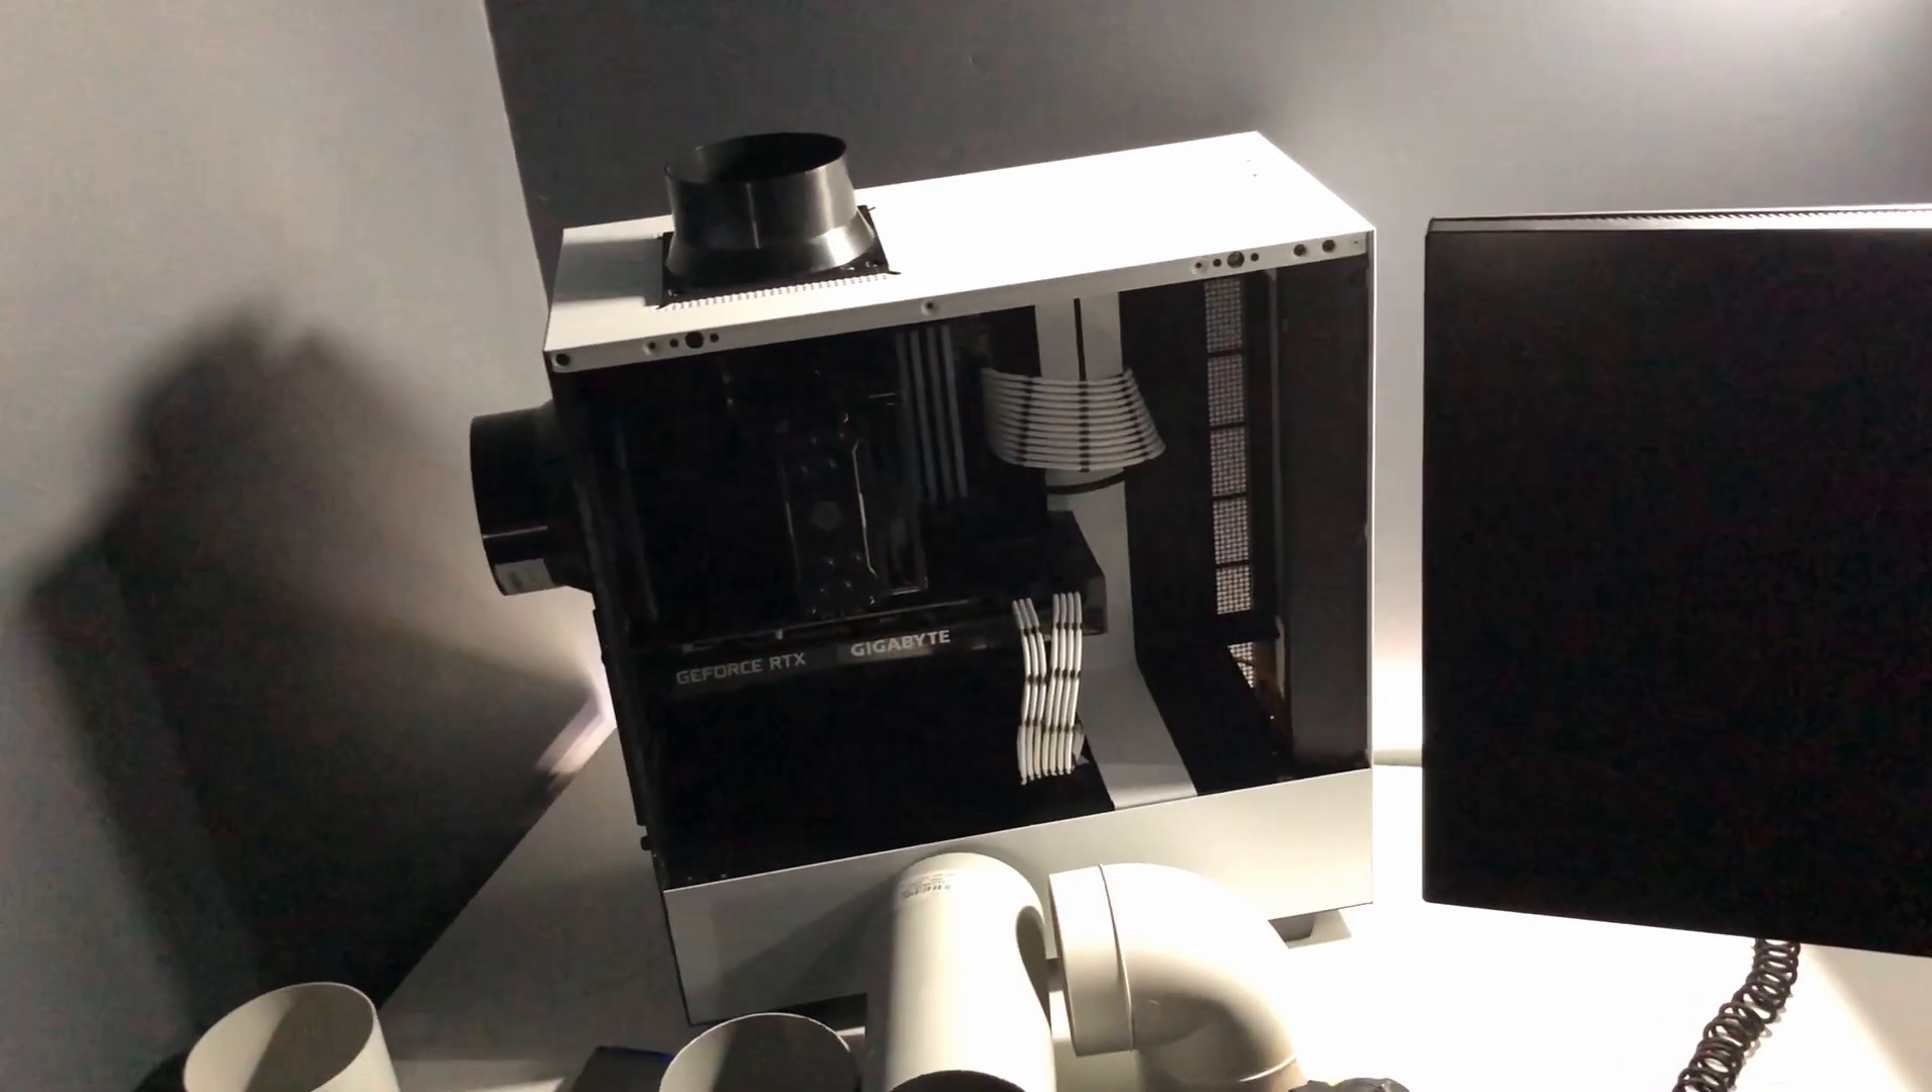I have screwed on these ducting plates onto the PC on both exhaust fans.